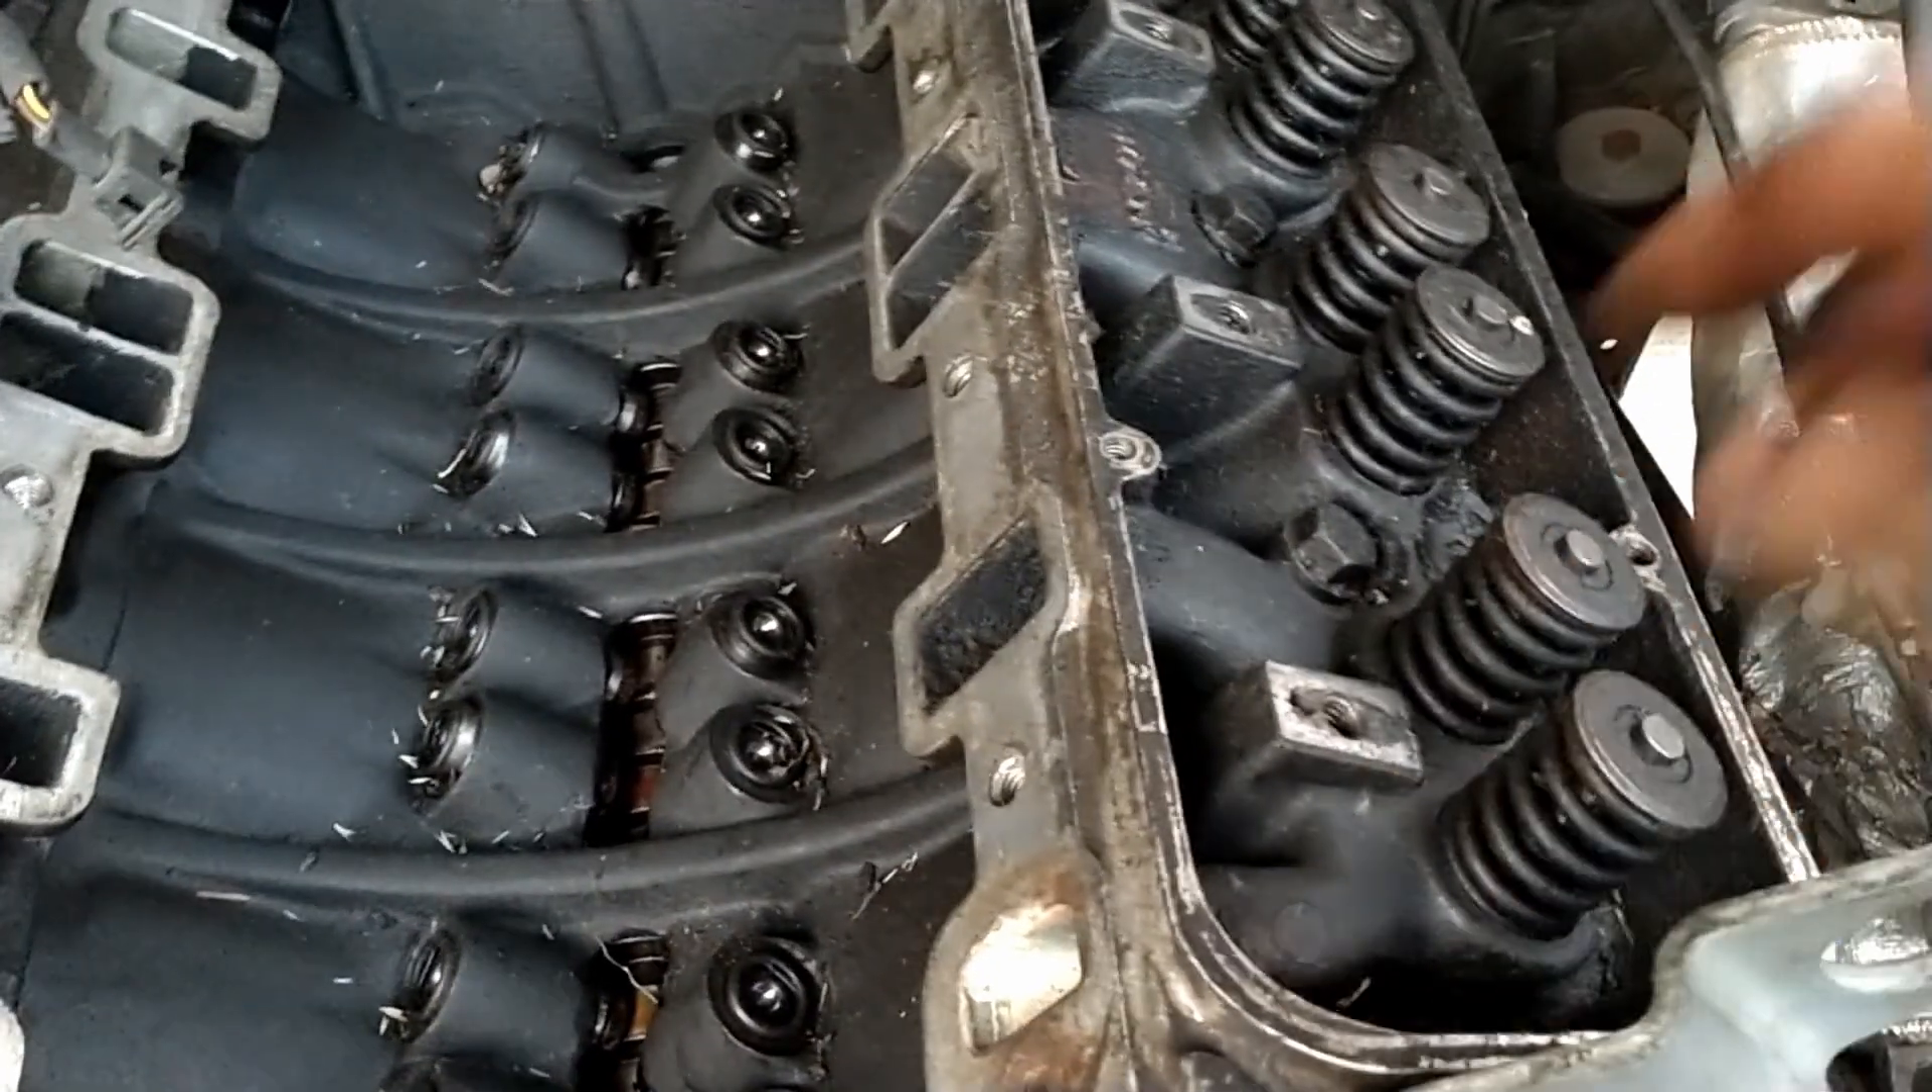There is no hardware, uh, lower intake manifold completely missing, rocker arms completely missing.